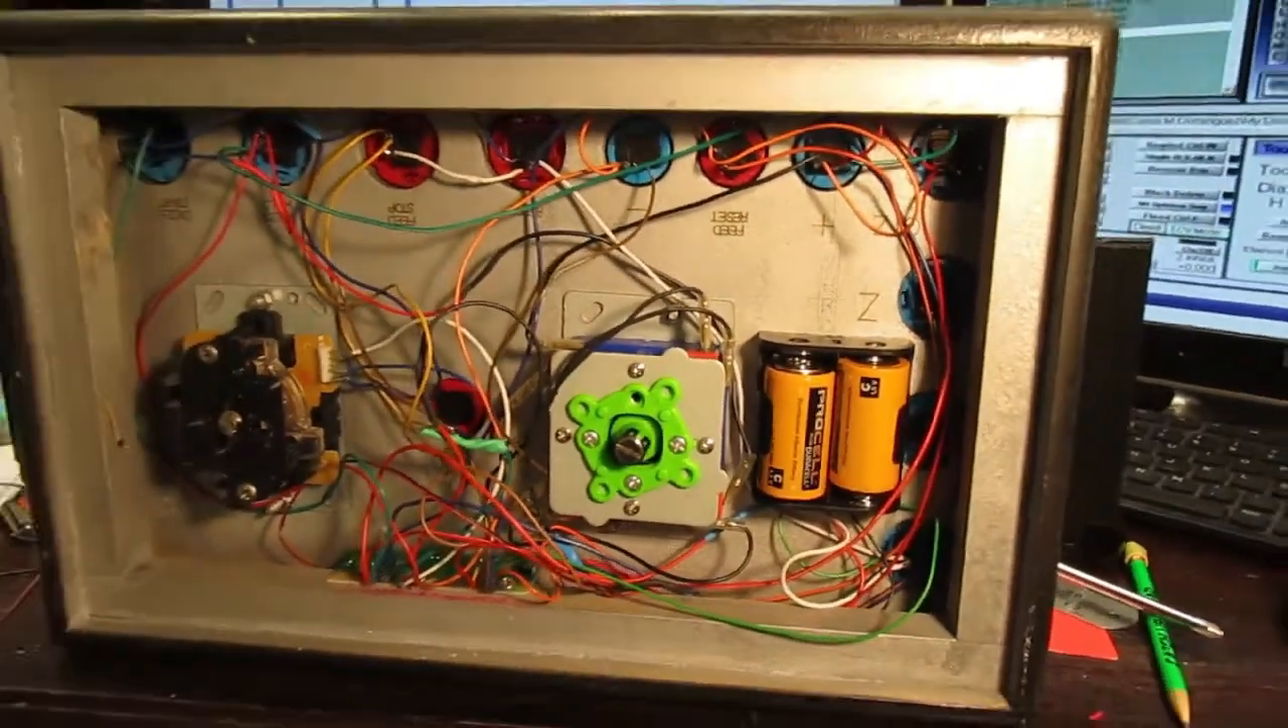Here's the remote with the wiring done.